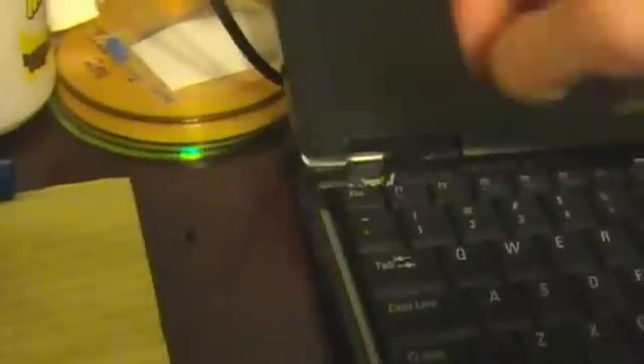Keyboard's in. Now we just gotta put the screws back in.